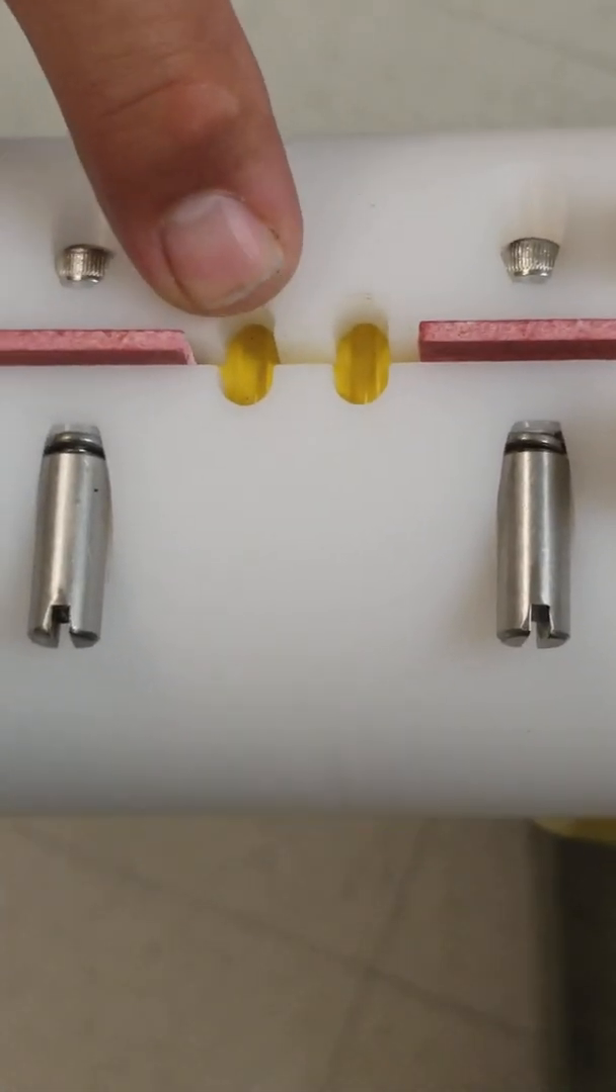Notice here through these two holes that the cord, the cord grooves are lined up in these holes.